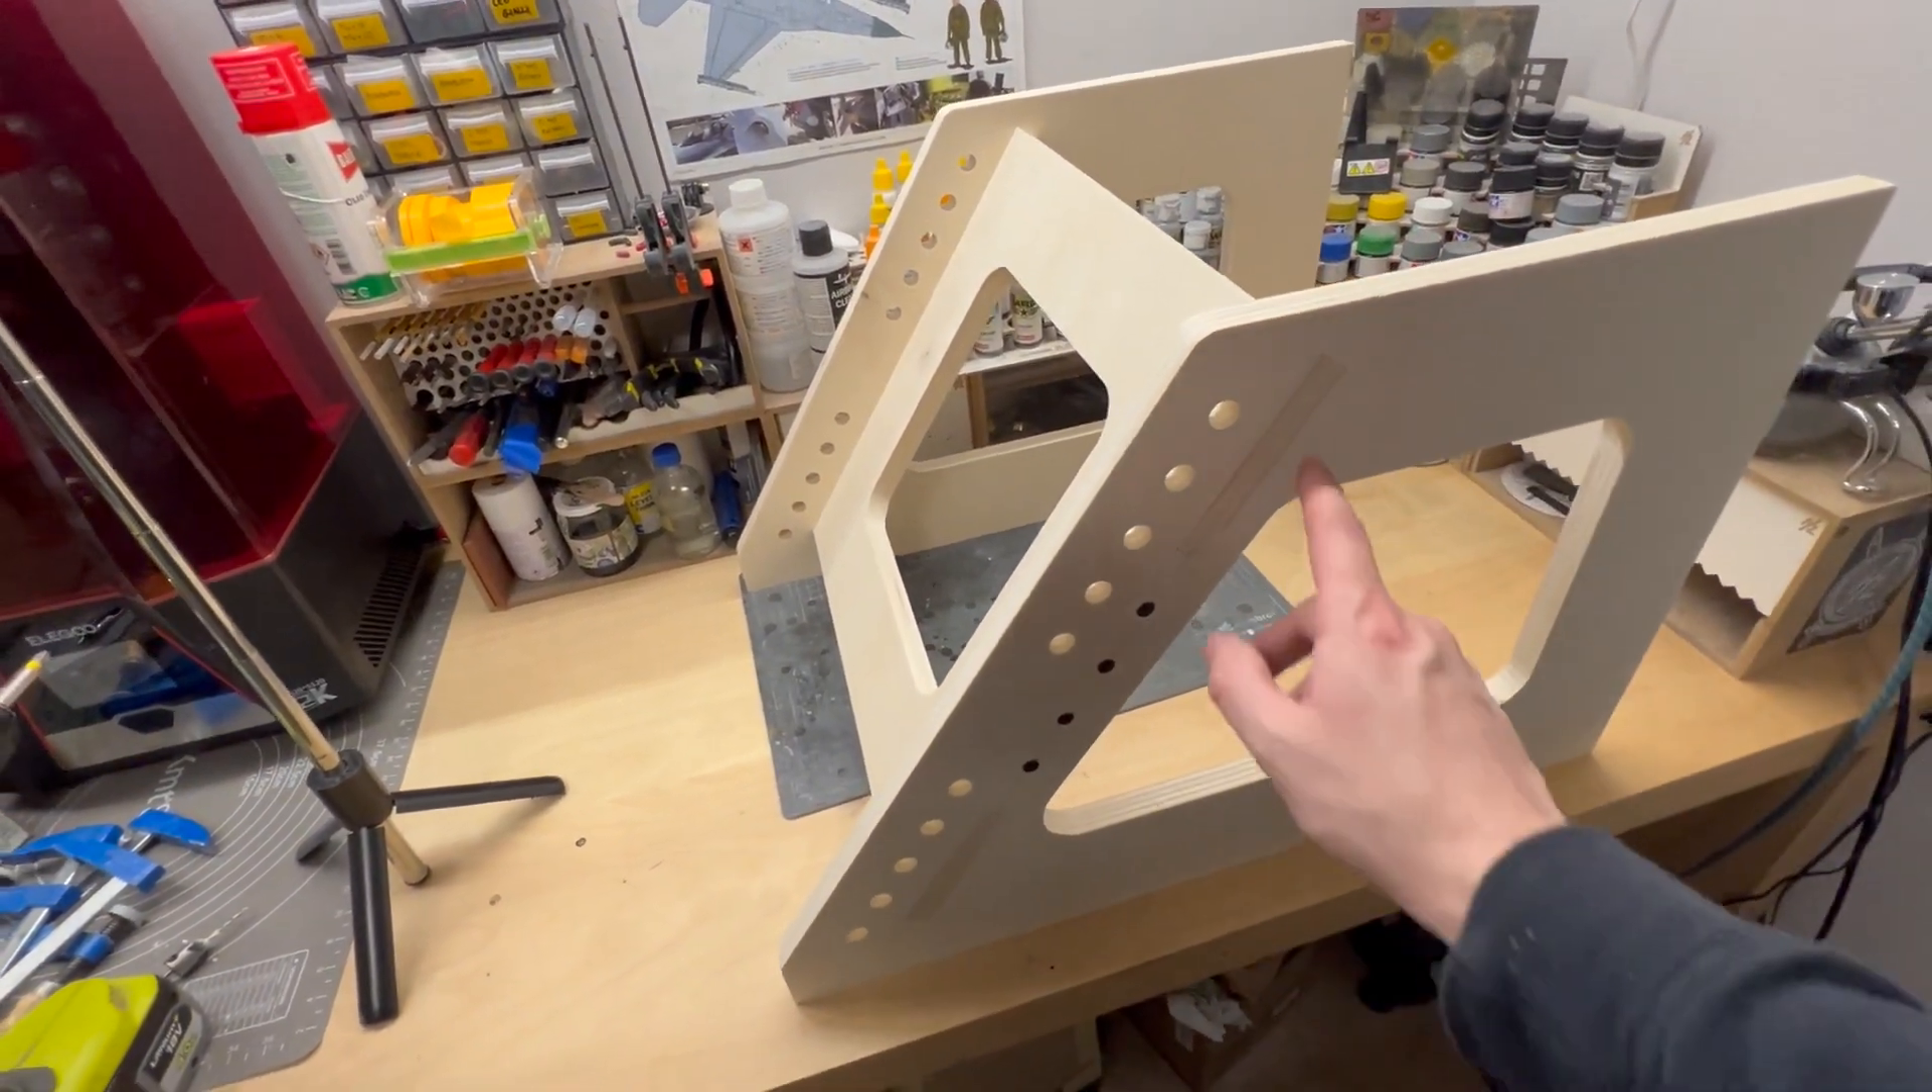The base is done. Nice and solid. It's super simple. Just three pieces.